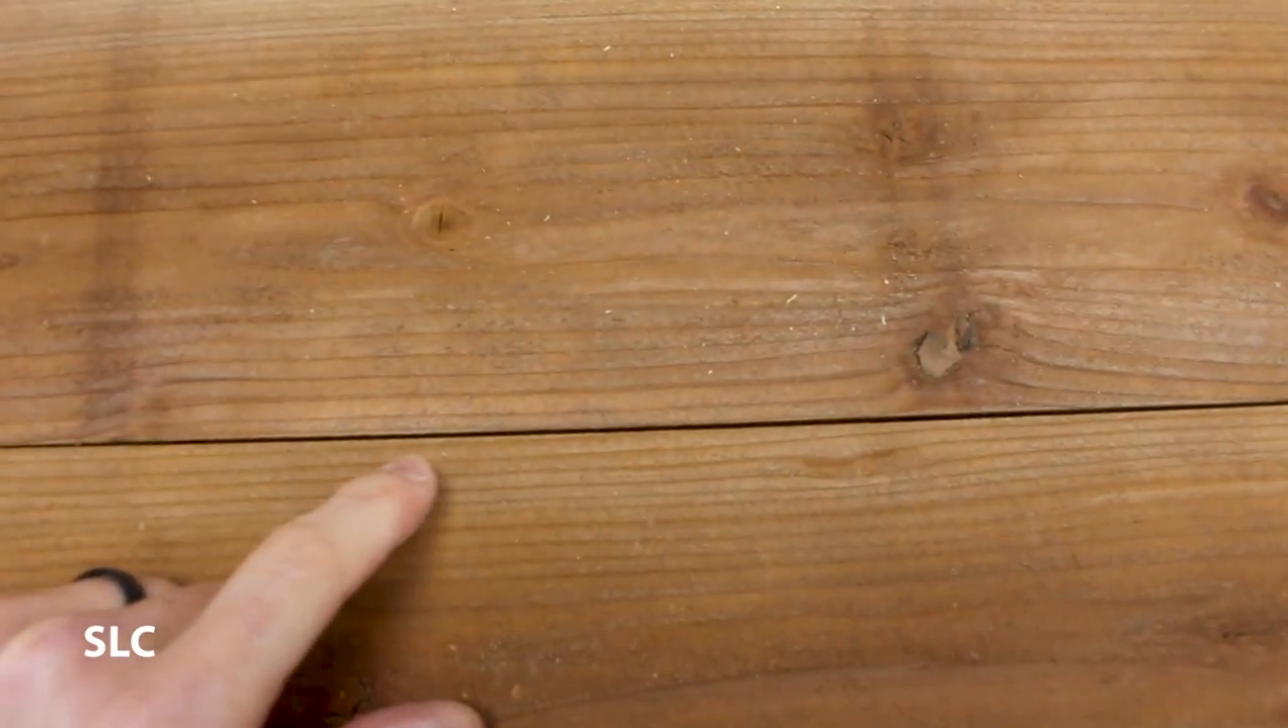But as you can see right along here there's just a little bit too much of a gap.